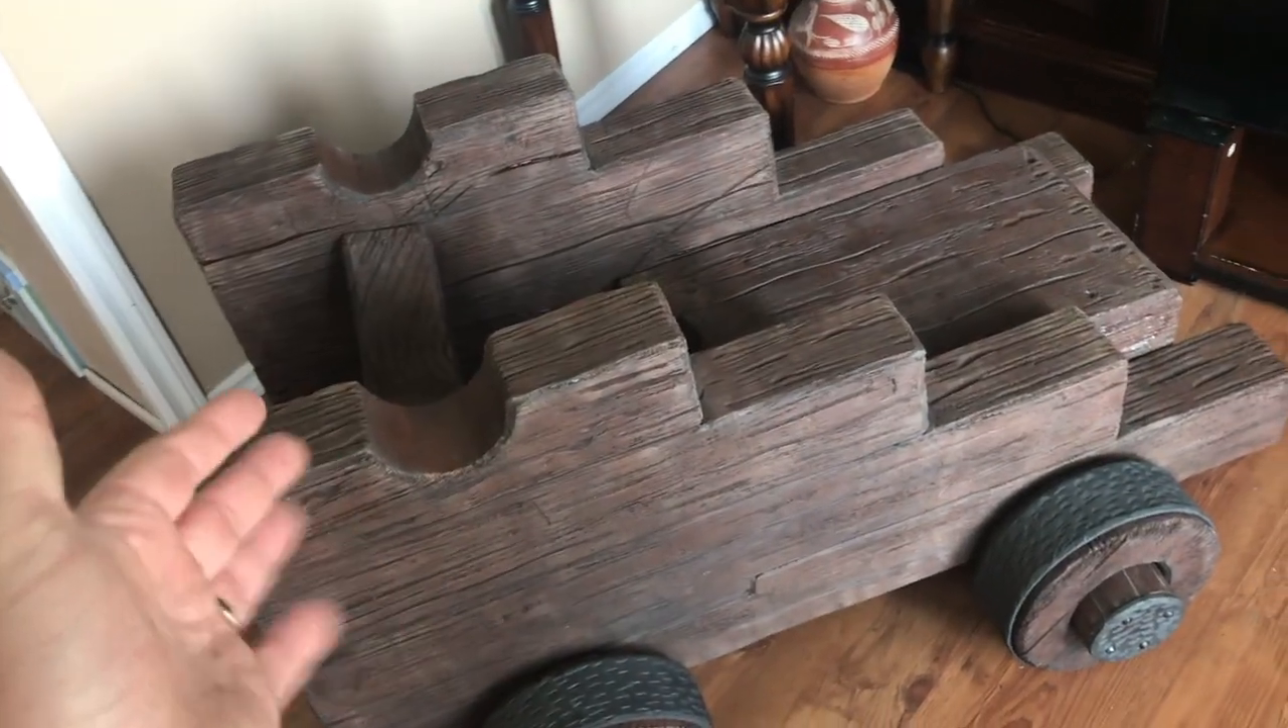Of course we are missing an entire cannon which kind of is needed to make it a cannon.